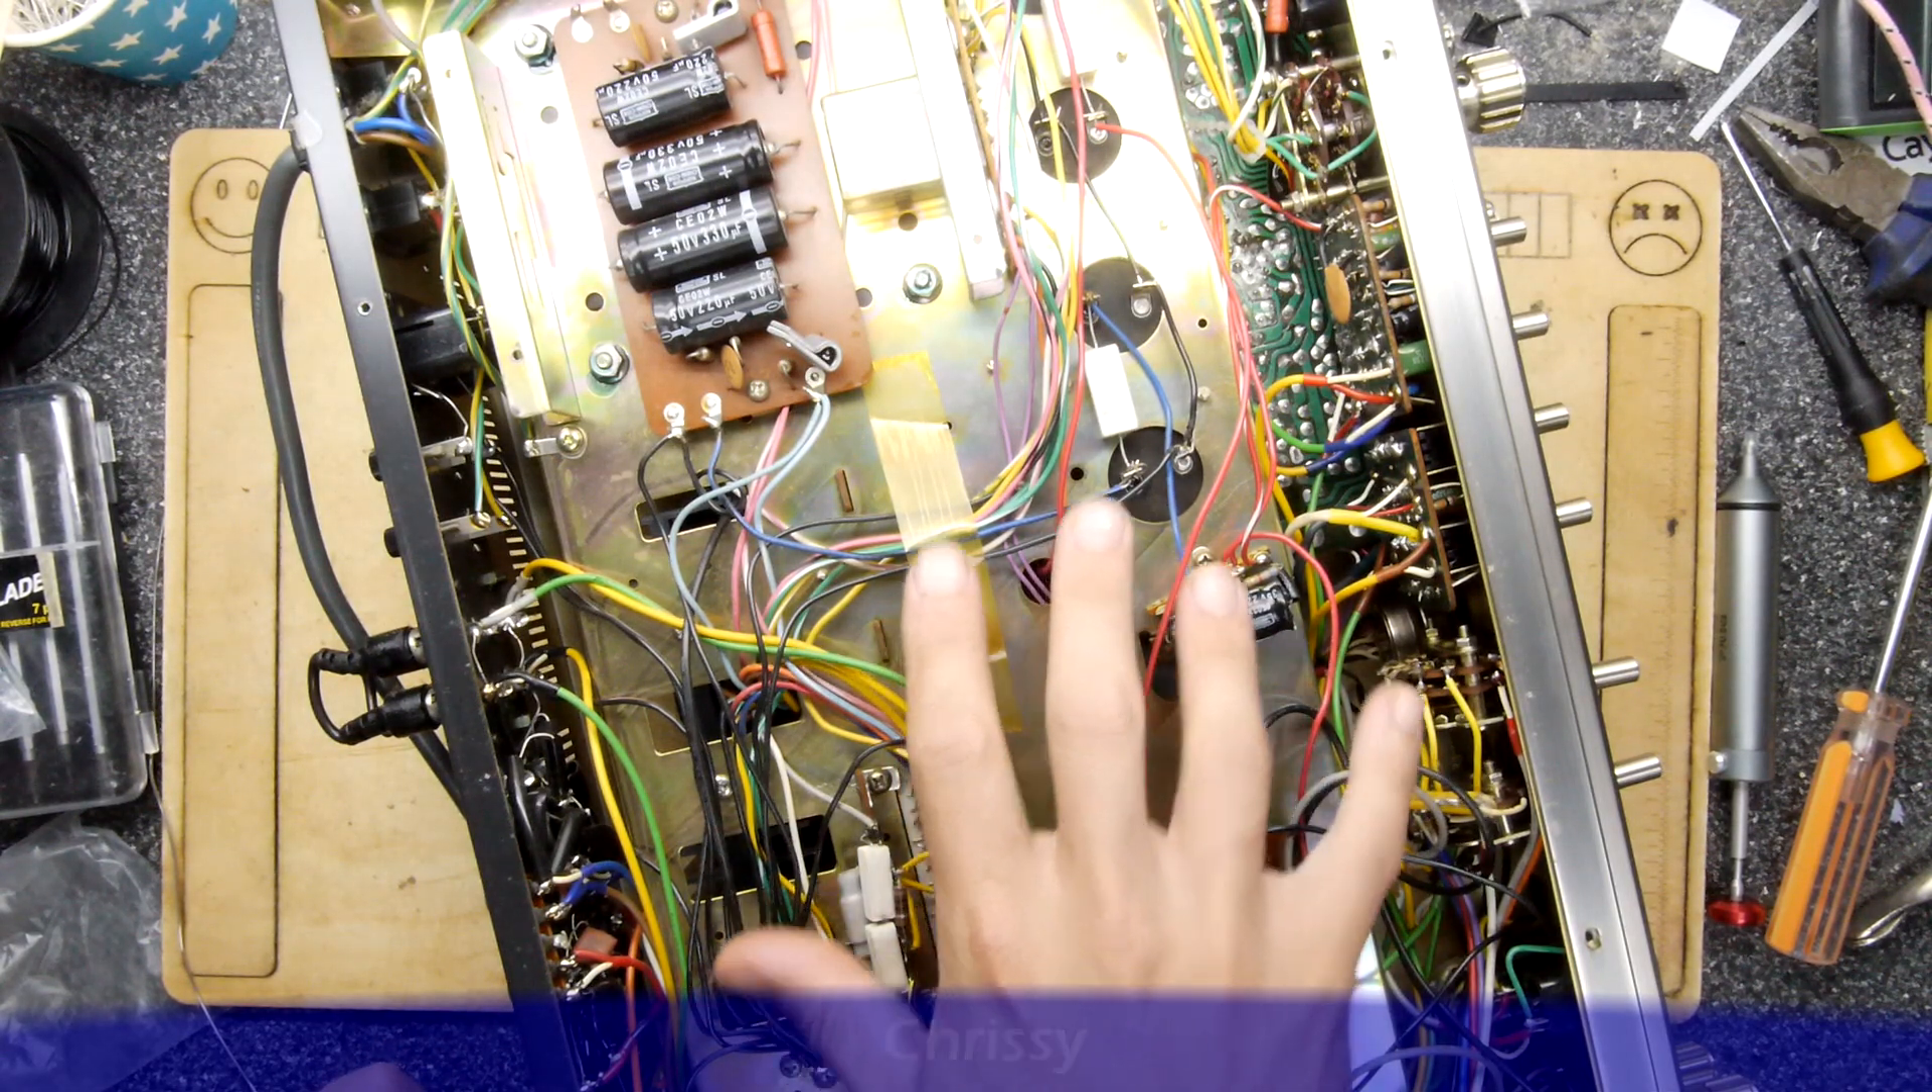Now I've taken the bottom panel off.